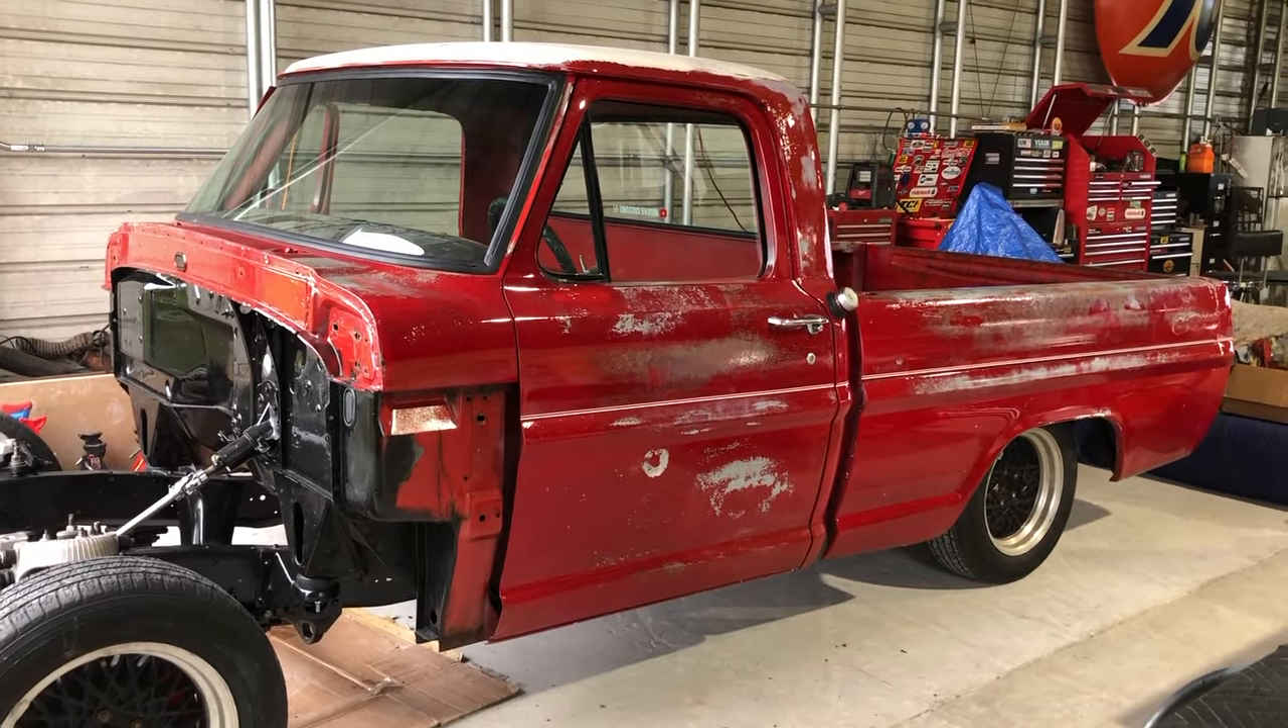And here's a sneak peek of what it looks like with the bed on.